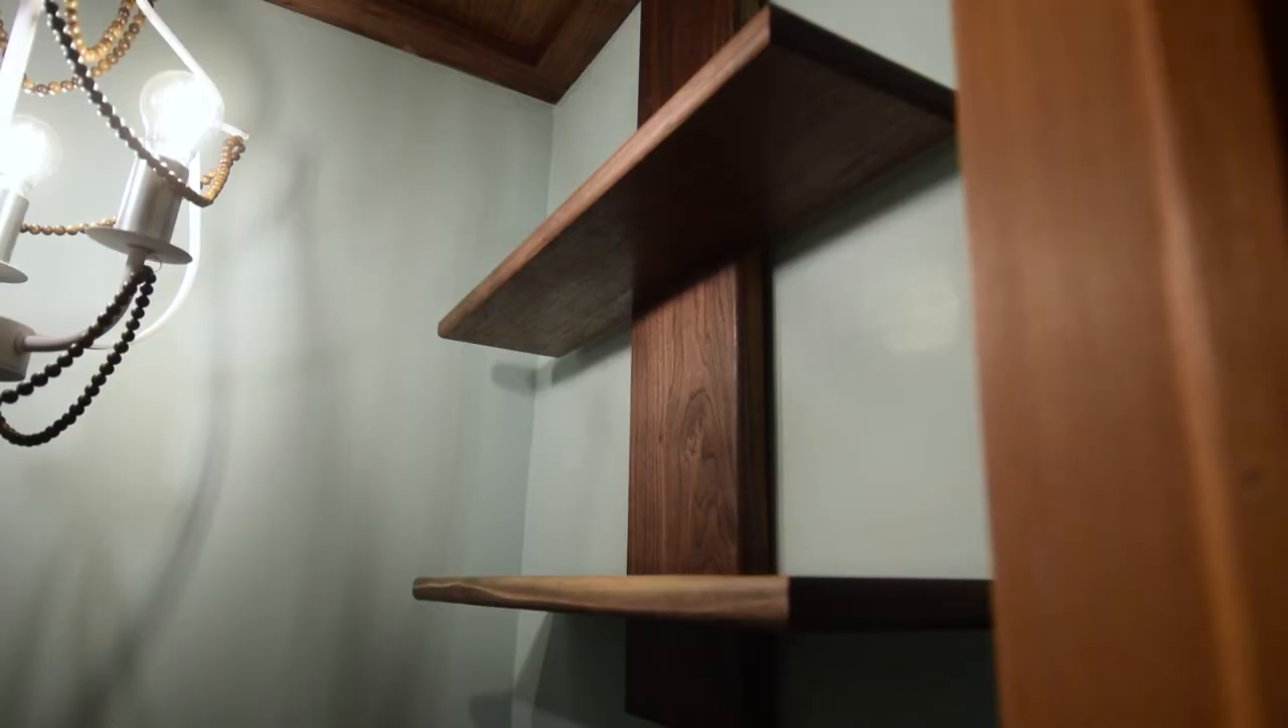The shelves were installed in the cloffice, it was just time to decorate.